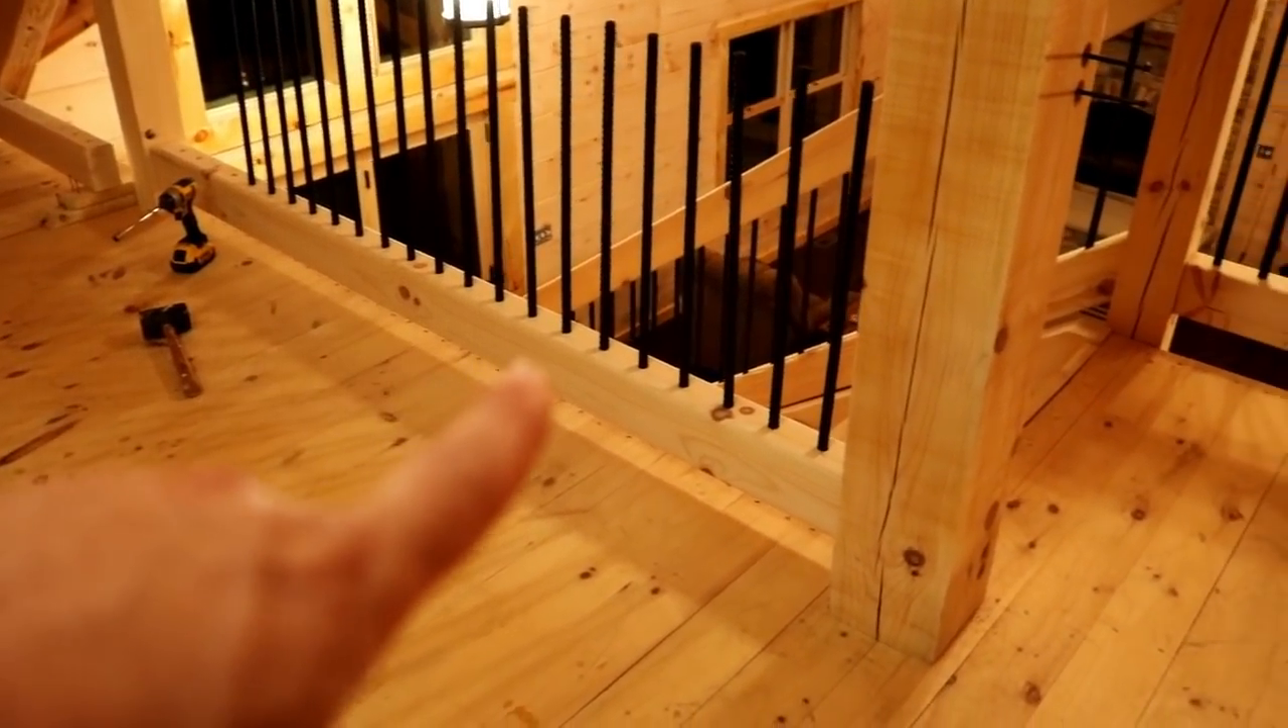On this handrail you can tell it's not complete yet we actually have our bottom rail in and then we've started driving our rebar in there.